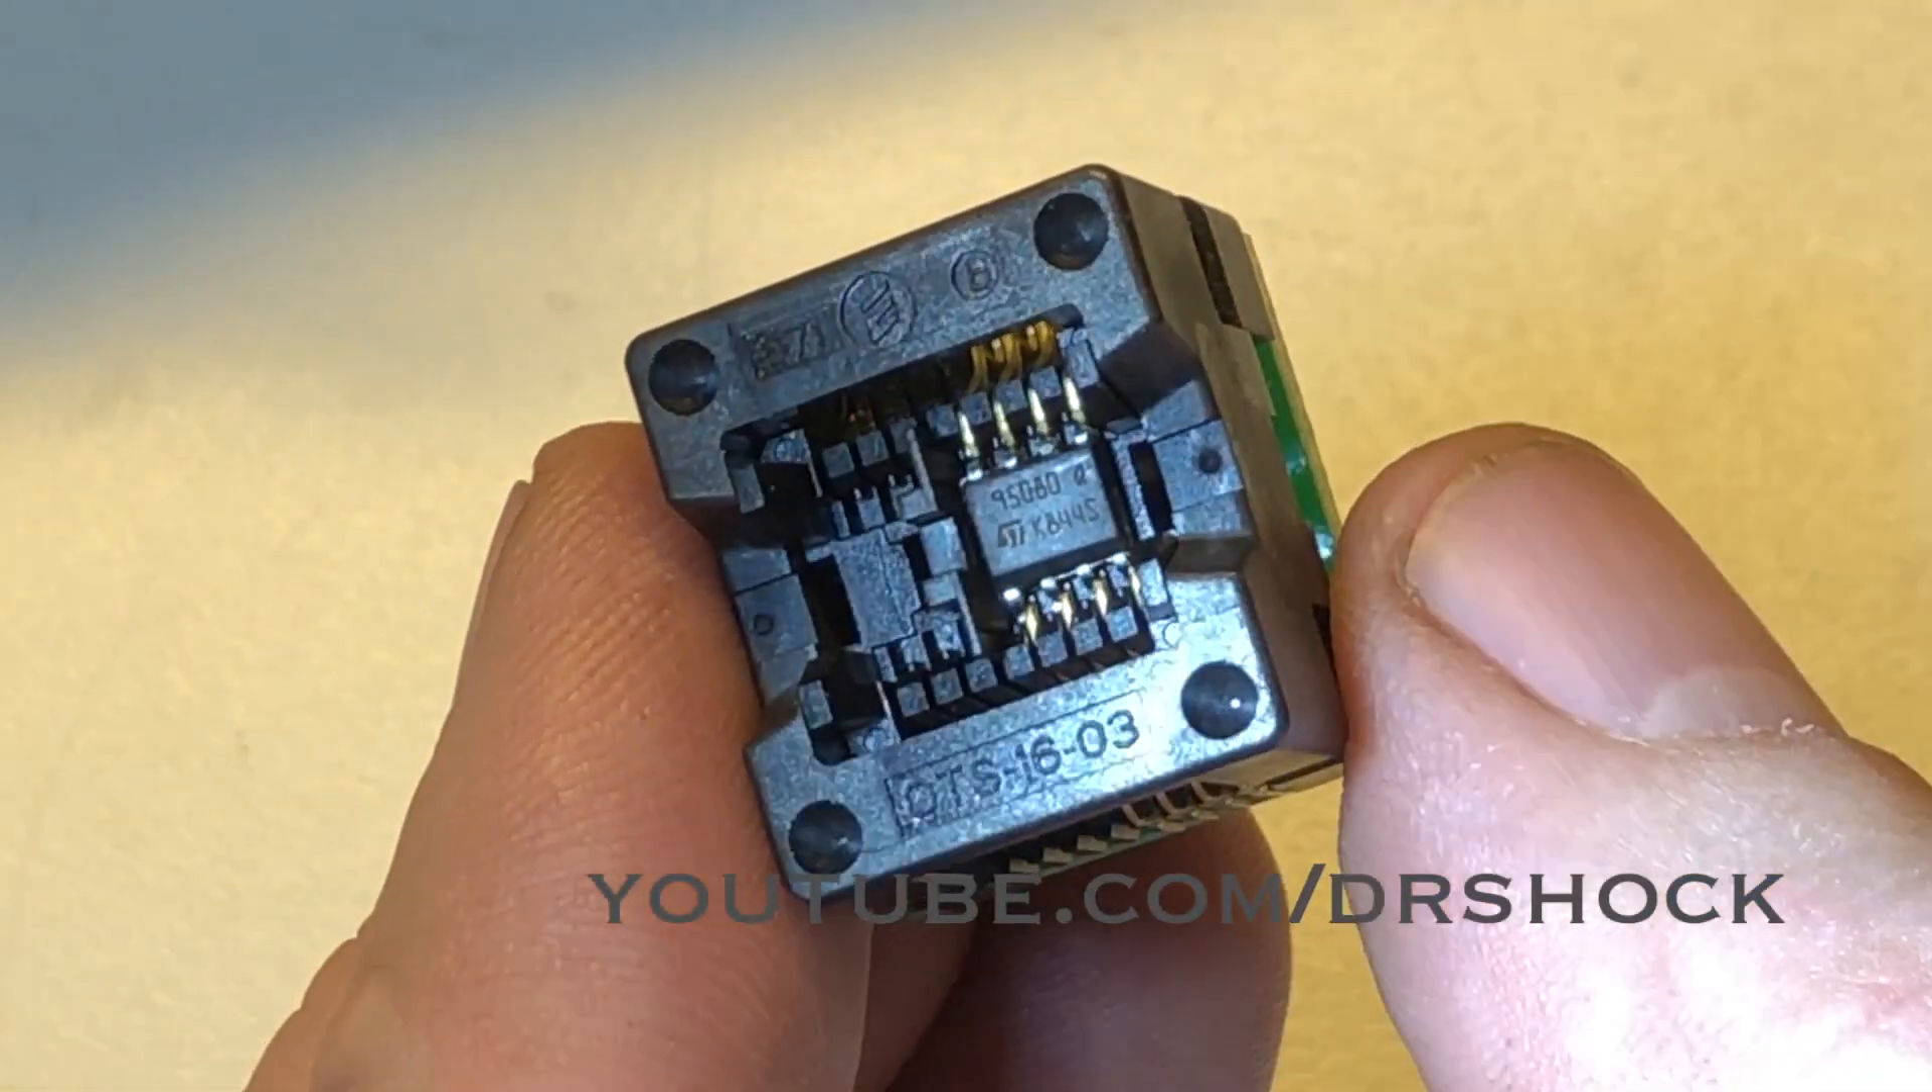Alright guys, we got this chip cleaned up and we've got it mounted into a carrier here.